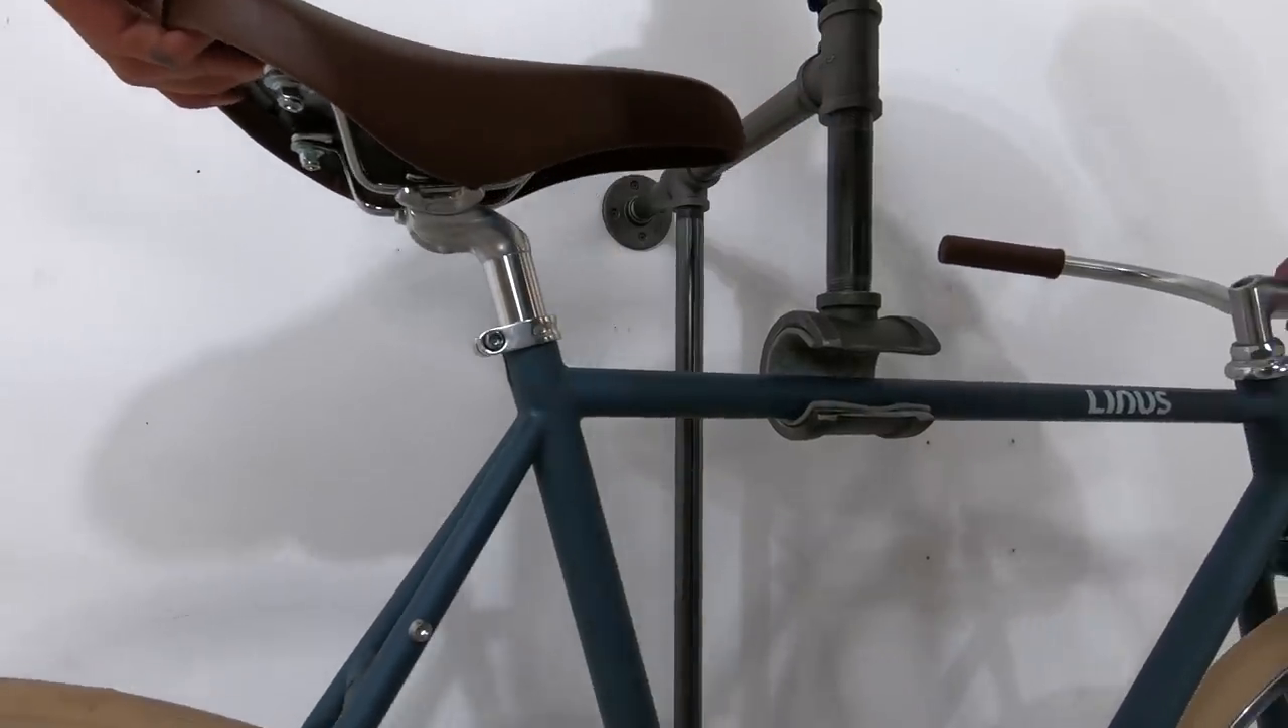The frame of the bike fits right into the tee fitting and the whole thing balances nicely.